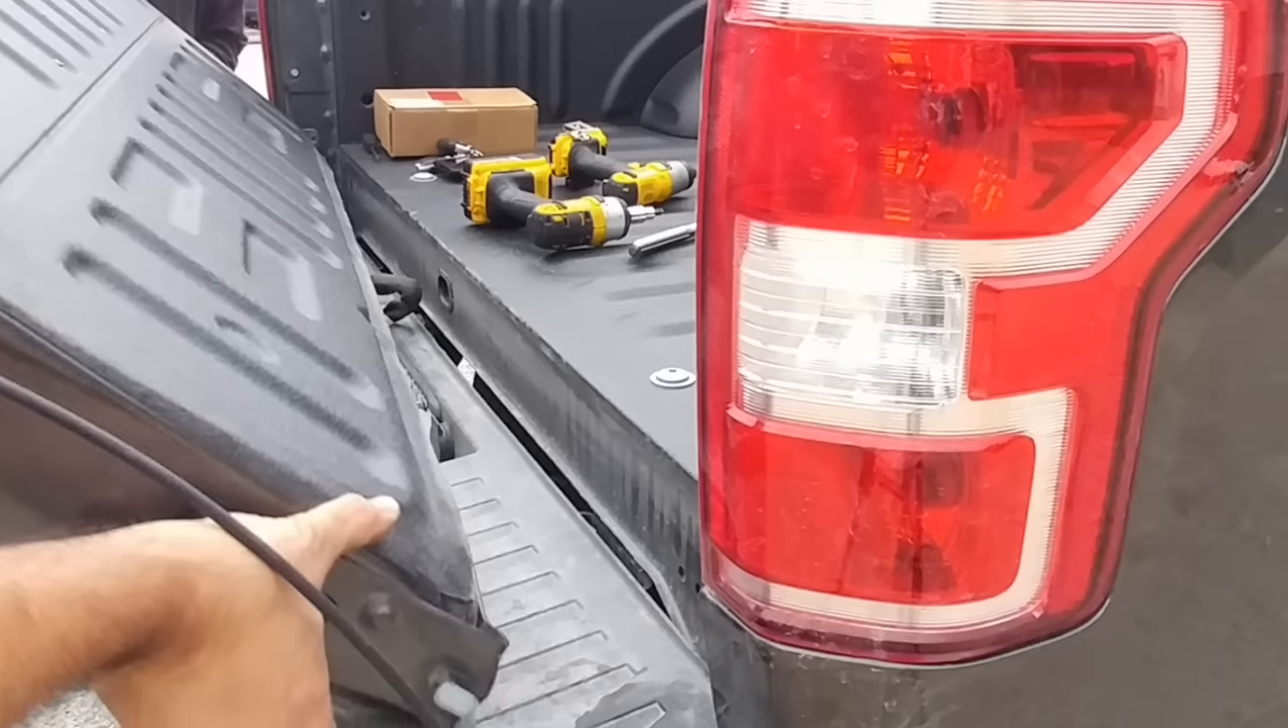Now we just need to put the tailgate back on.